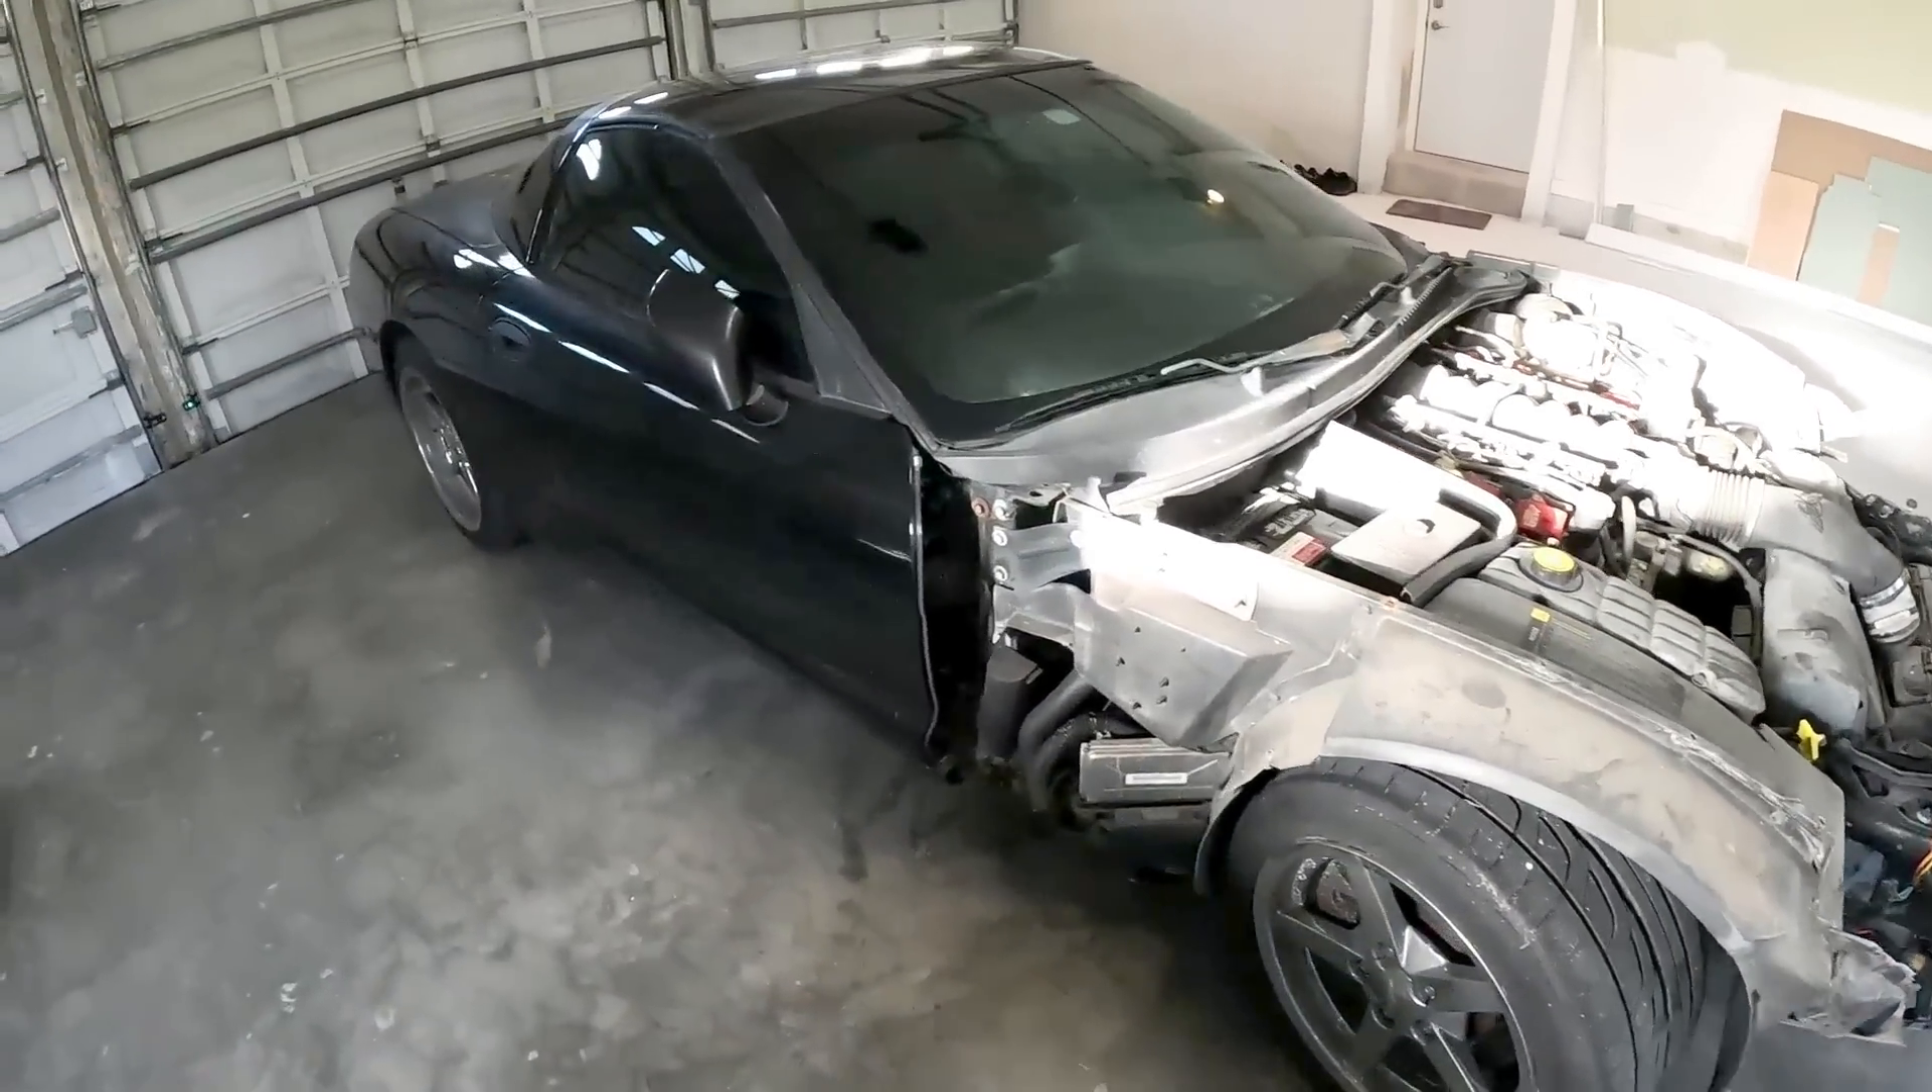We got the whole front end of the vehicle disassembled.